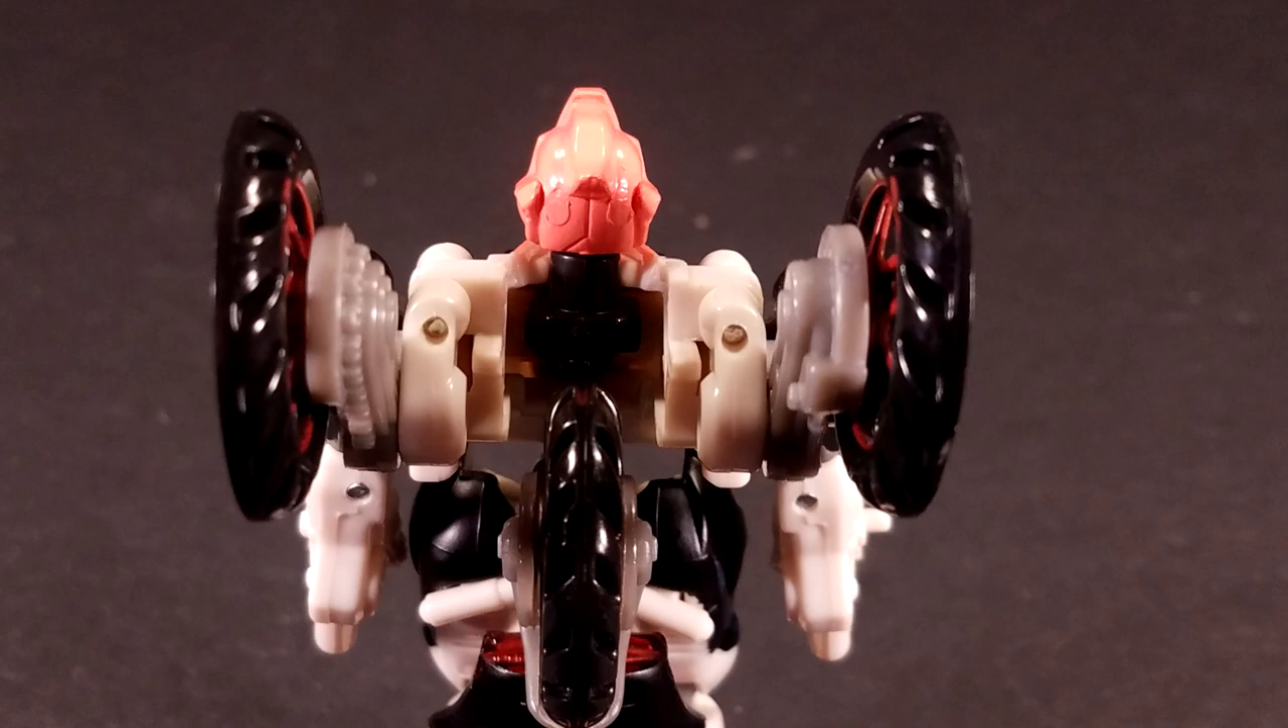Around the back there's a gaping chasm where her spine should be, if not for the front tire trying but not quite succeeding in filling in that gap.